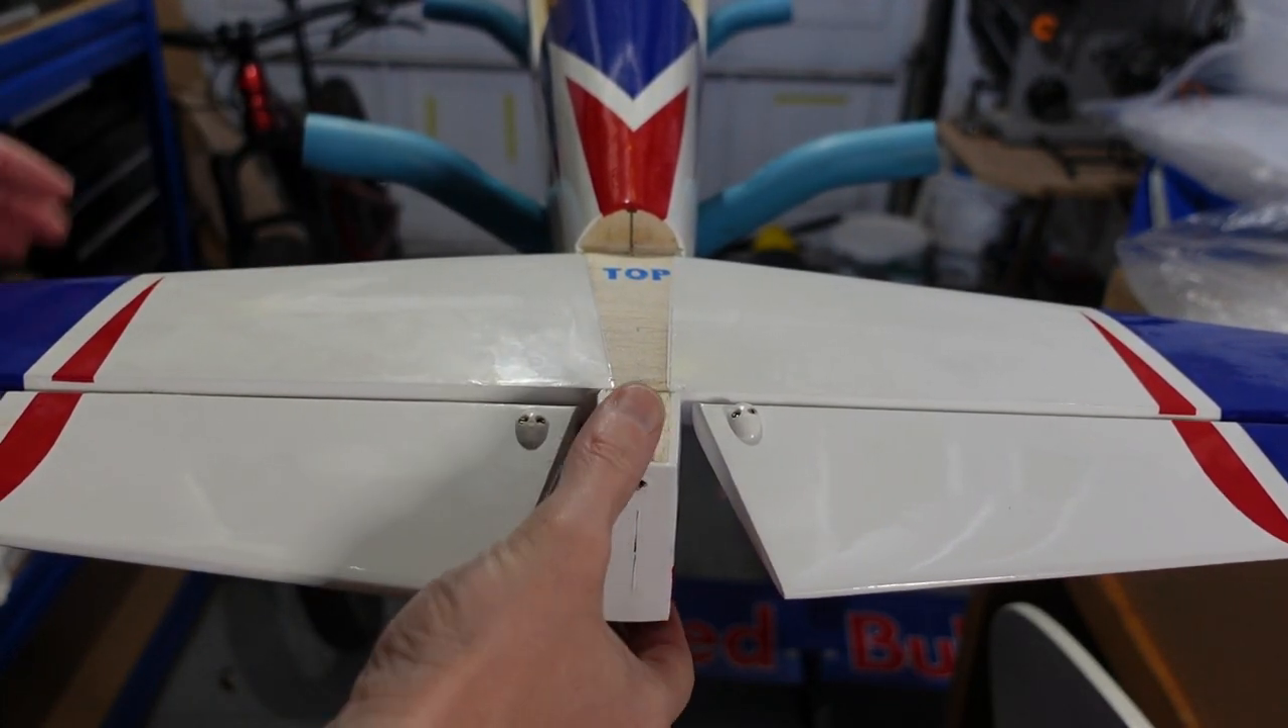Horizontal stabilizers all glued in place really pleased with that it's a really nice secure fit it's gone on really nice and level.